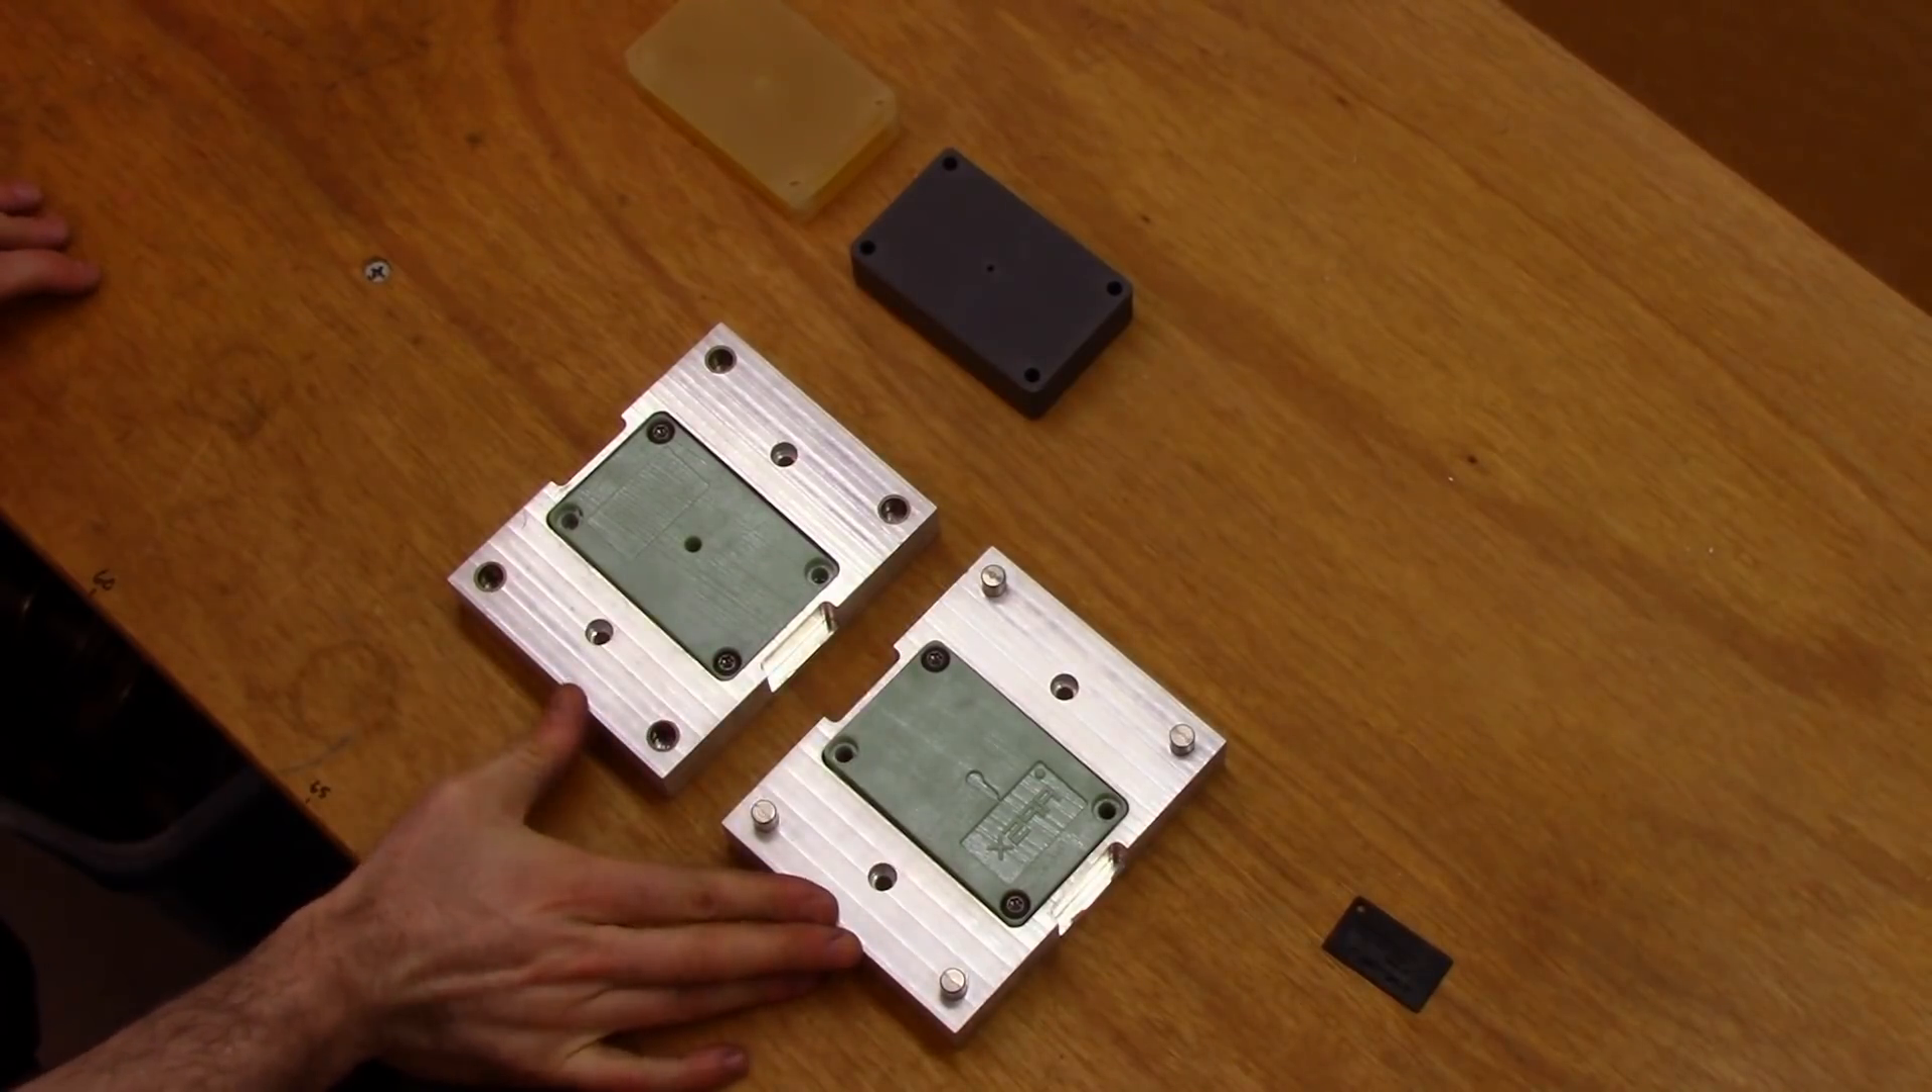And there you have it we have our 3d molds inside our aluminum blanks and we're ready to start molding.